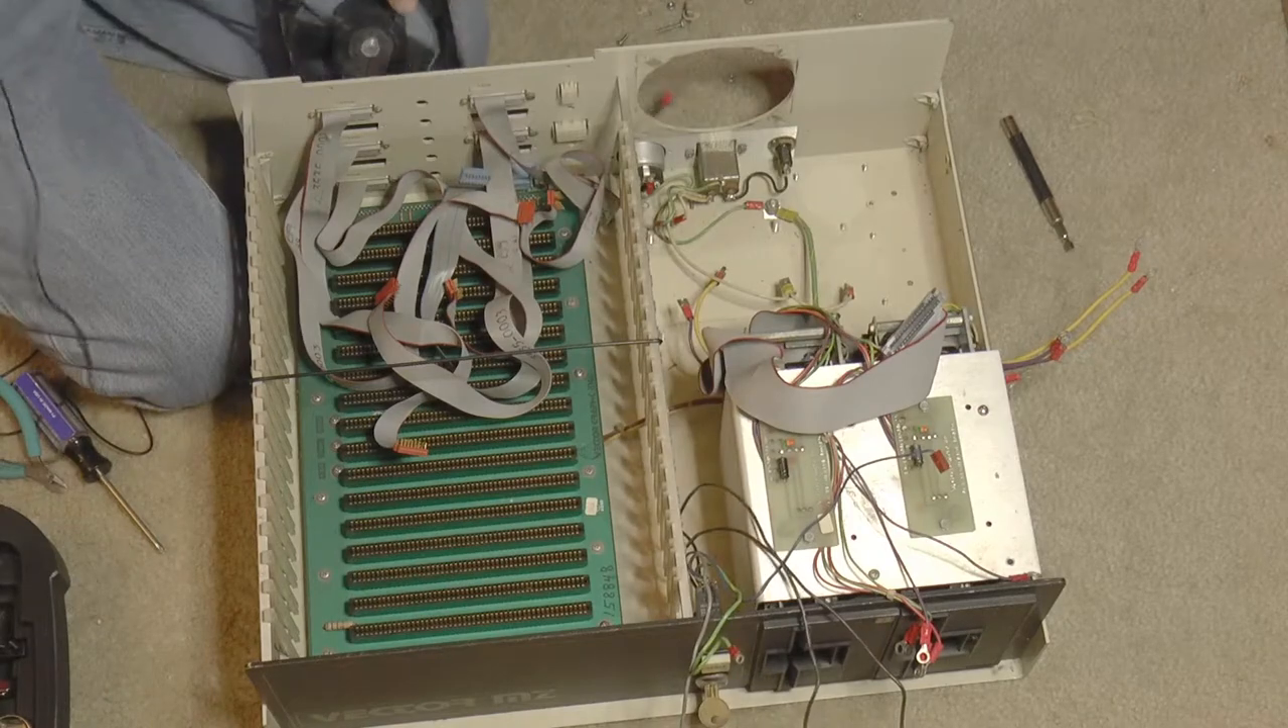So the fan is now out.